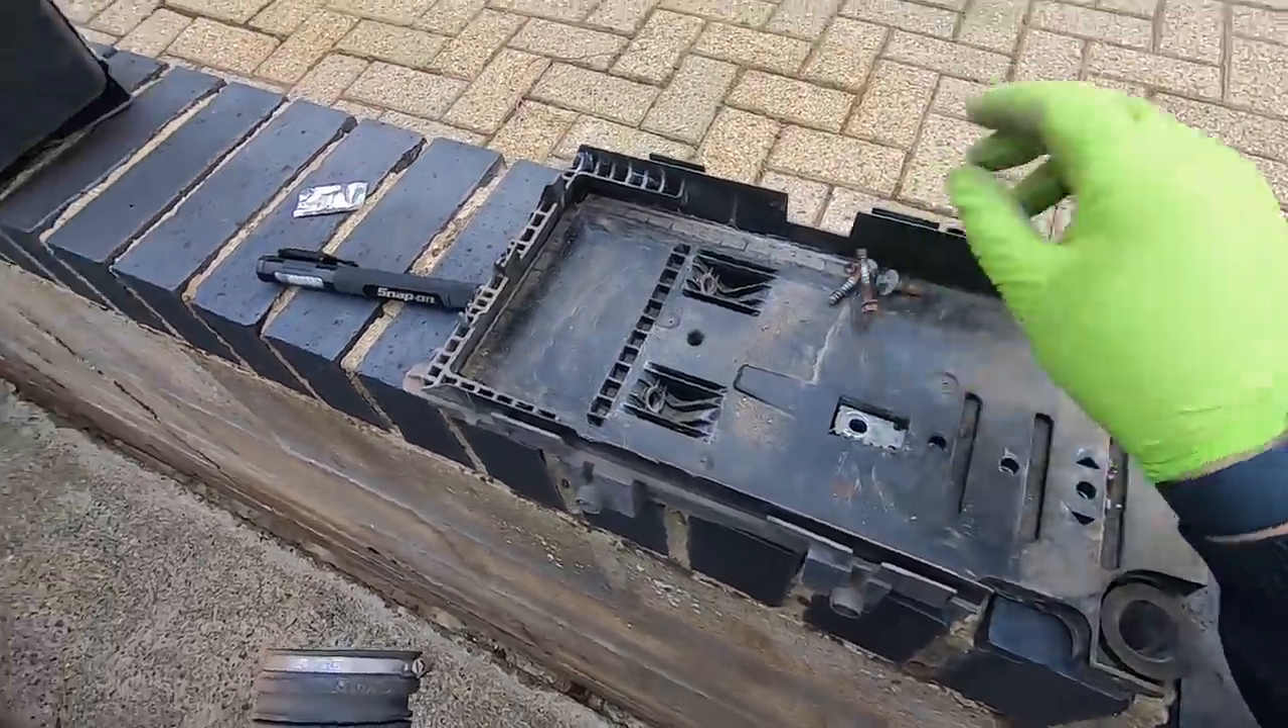Here's the battery tray it's just held on by three bolts so that's all off.